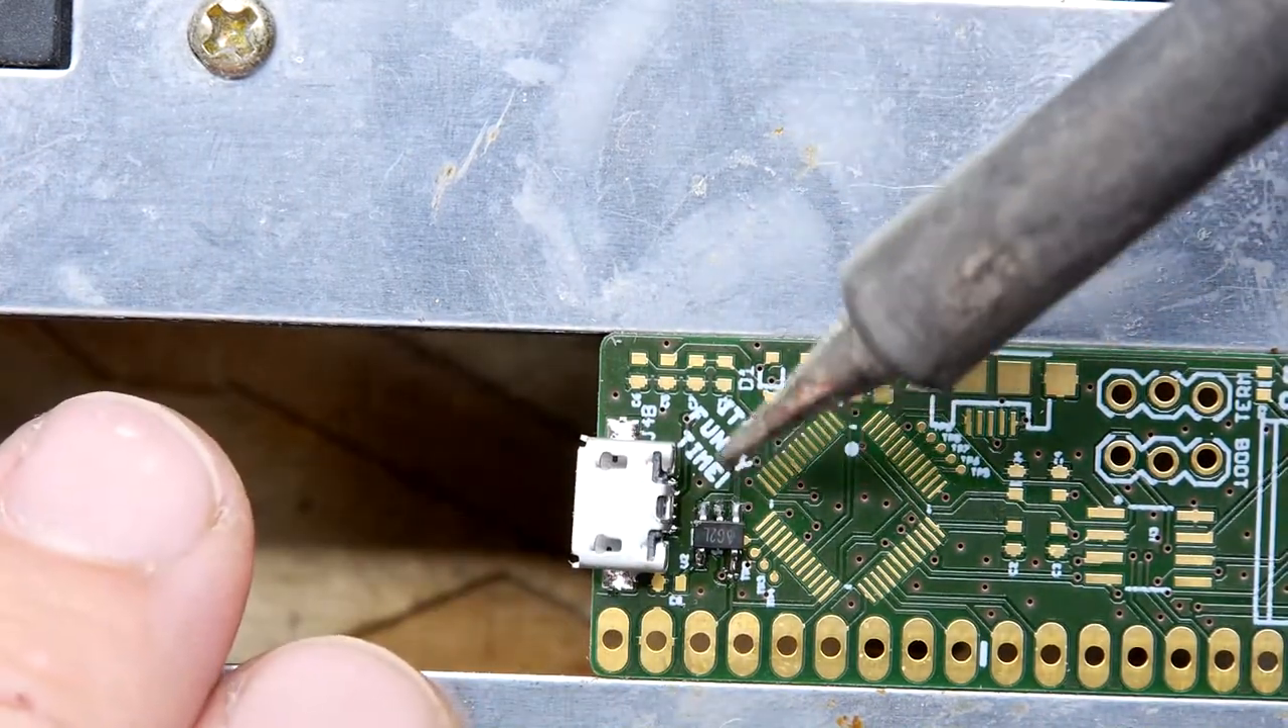So that's the USB in where it wants to be.